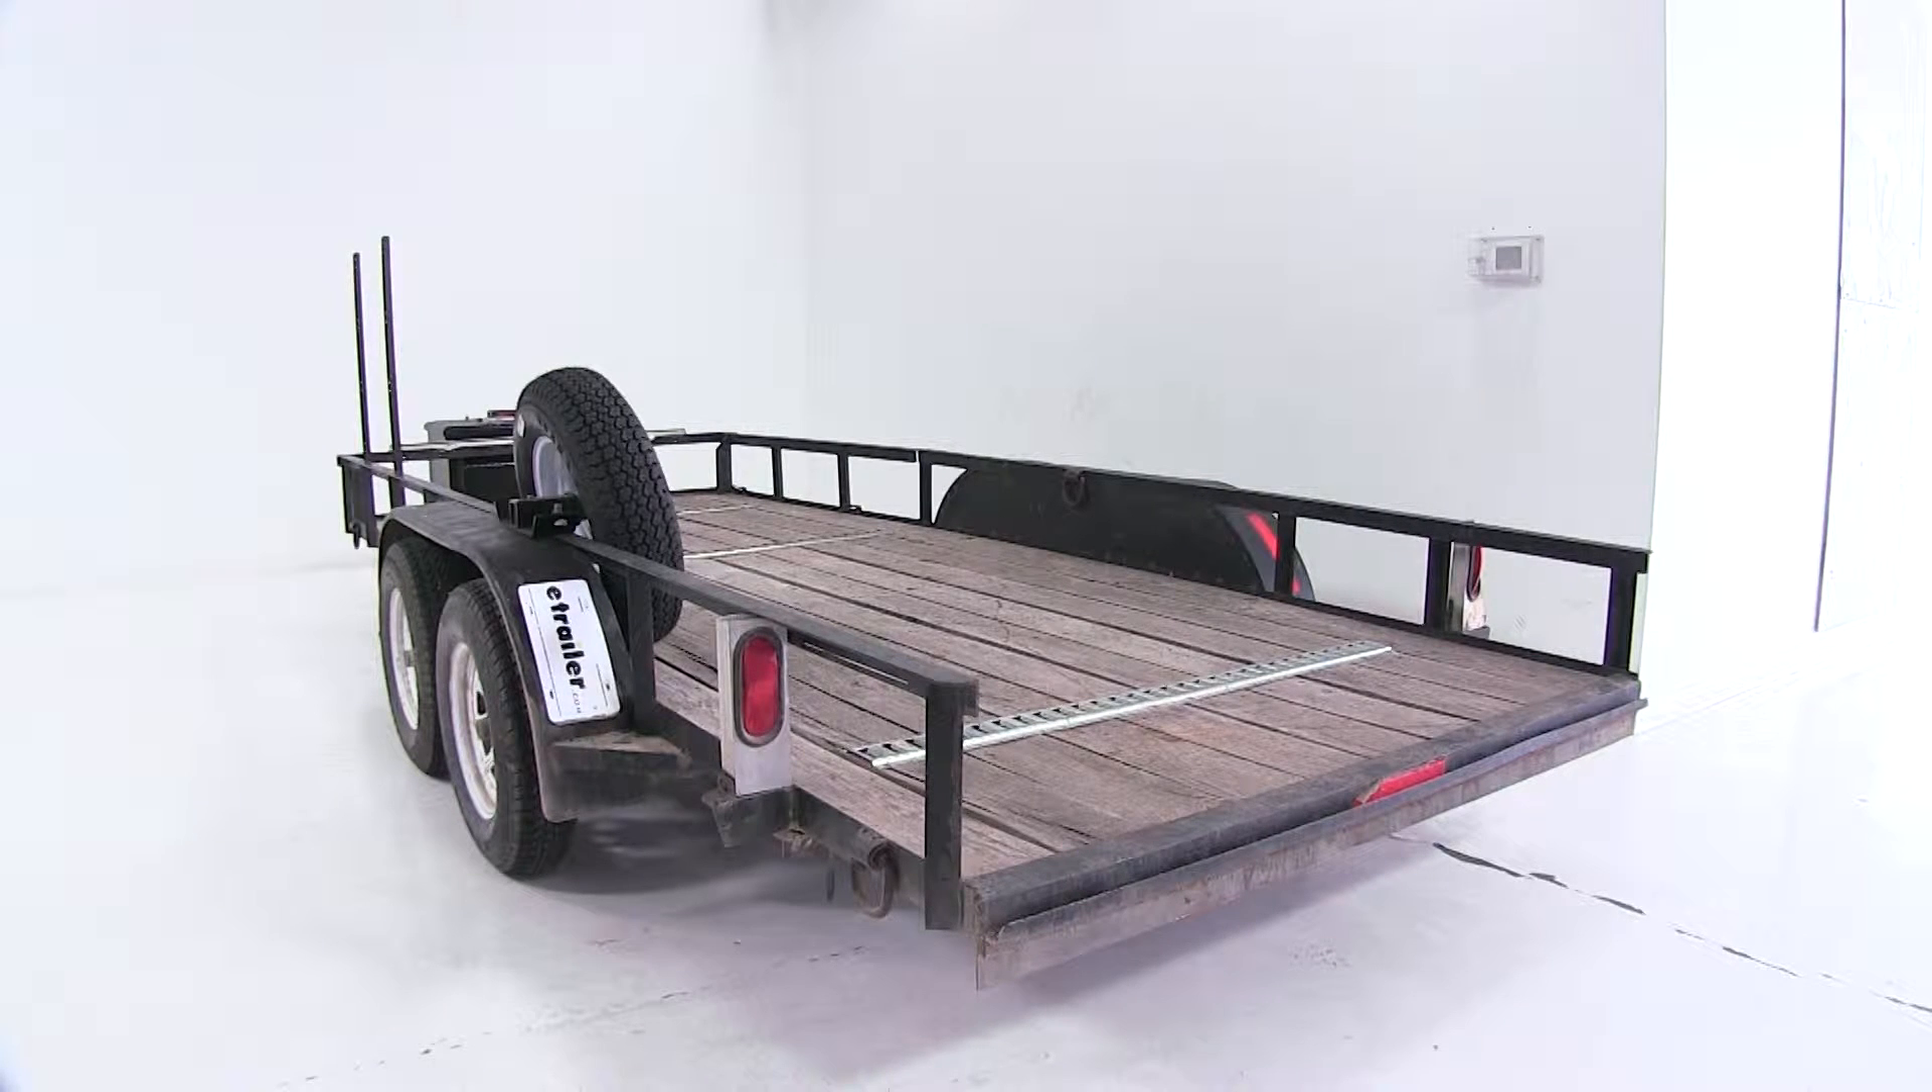Alright, here we are with our utility trailer and we've got our uprights already installed.